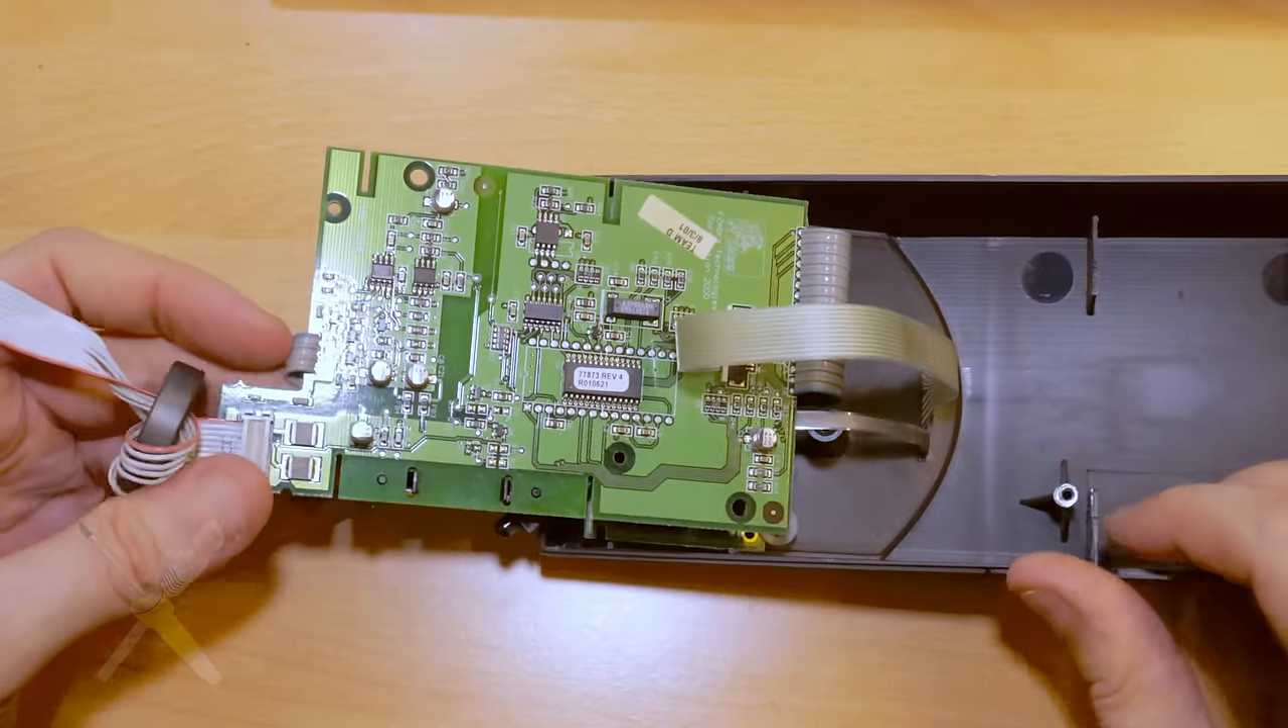Das Board hier, das war mit Schrauben fest, das habe ich schon mal aufgemacht.